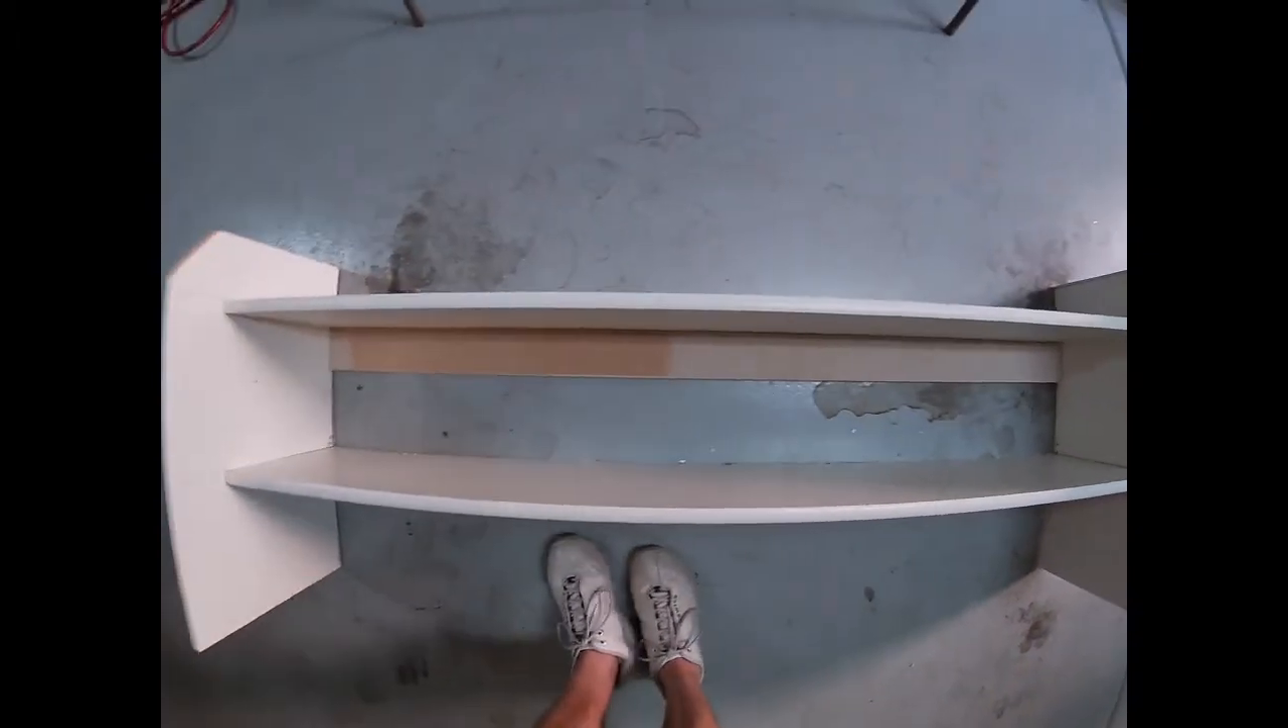So as you can see I've got it all put together it's pretty simple just two end pieces two shelves.